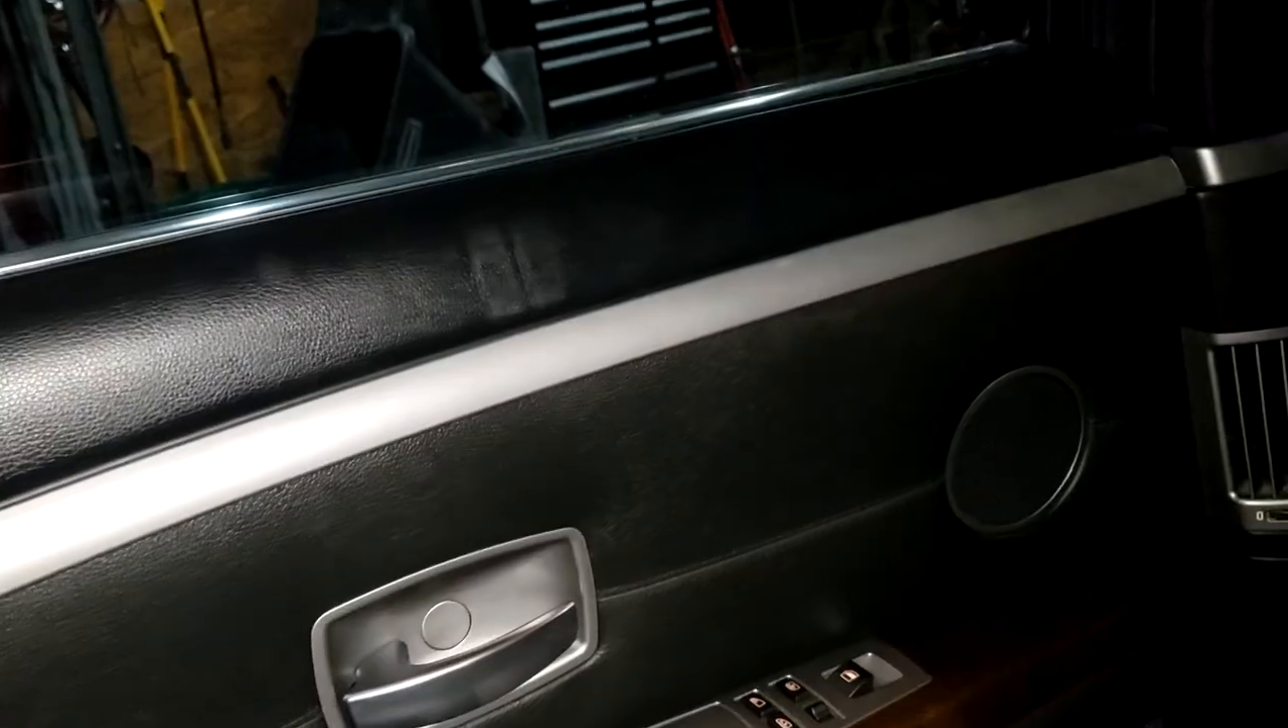Okay so now i got now i got the door panel put on.